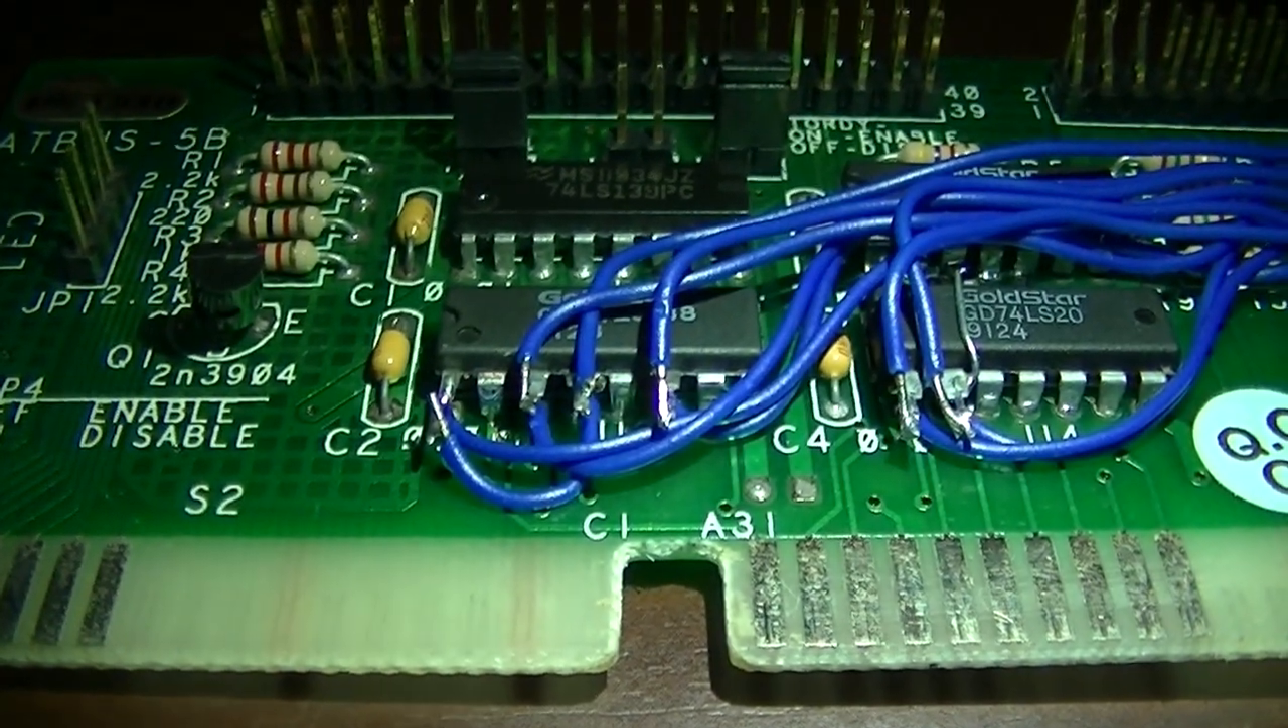I've soldered wires into the holes where the pins used to be and attached wires to the legs of the ICs.